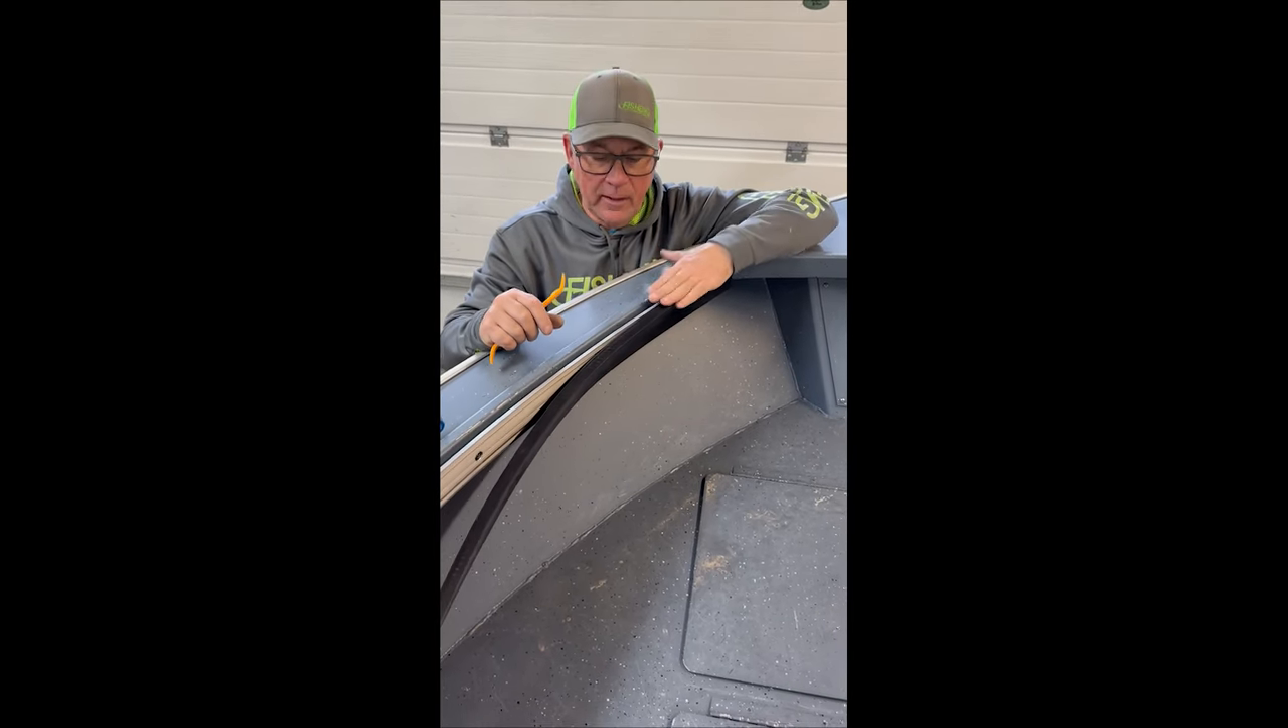So we've got the aluminum all installed down the side of the boat.